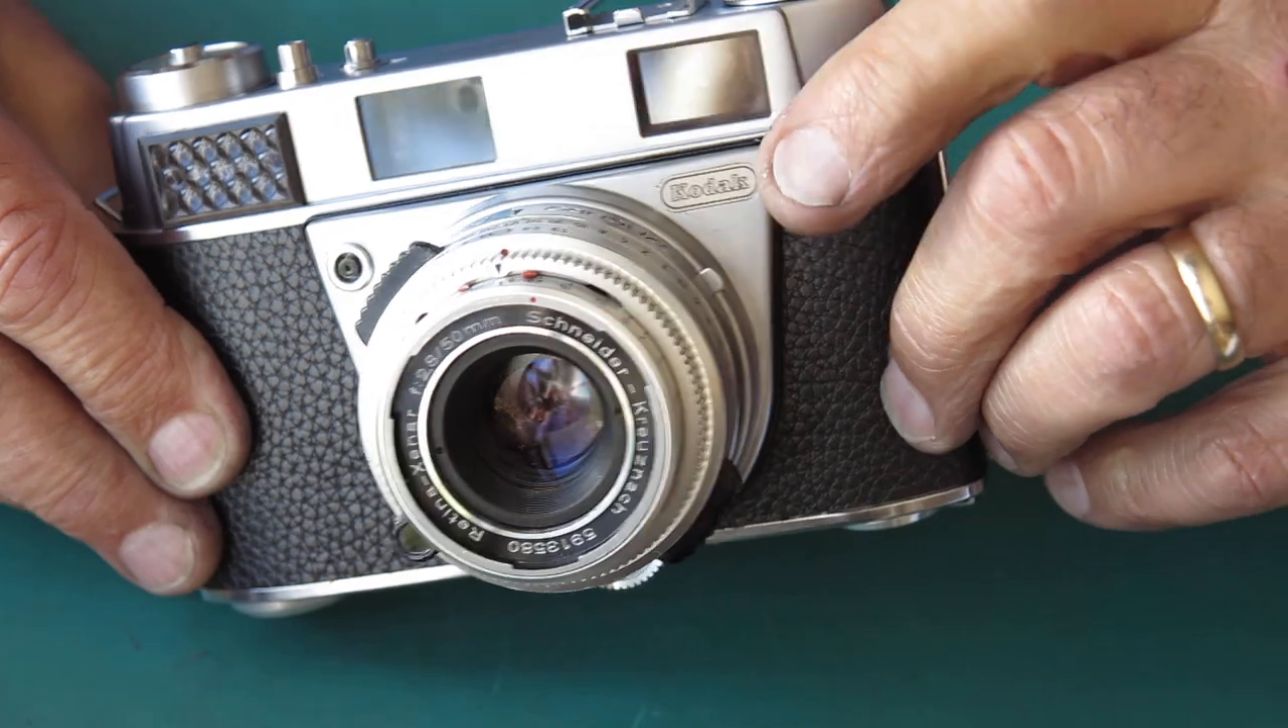I've got the name plate back on here. The little Kodak tag here is back in place.